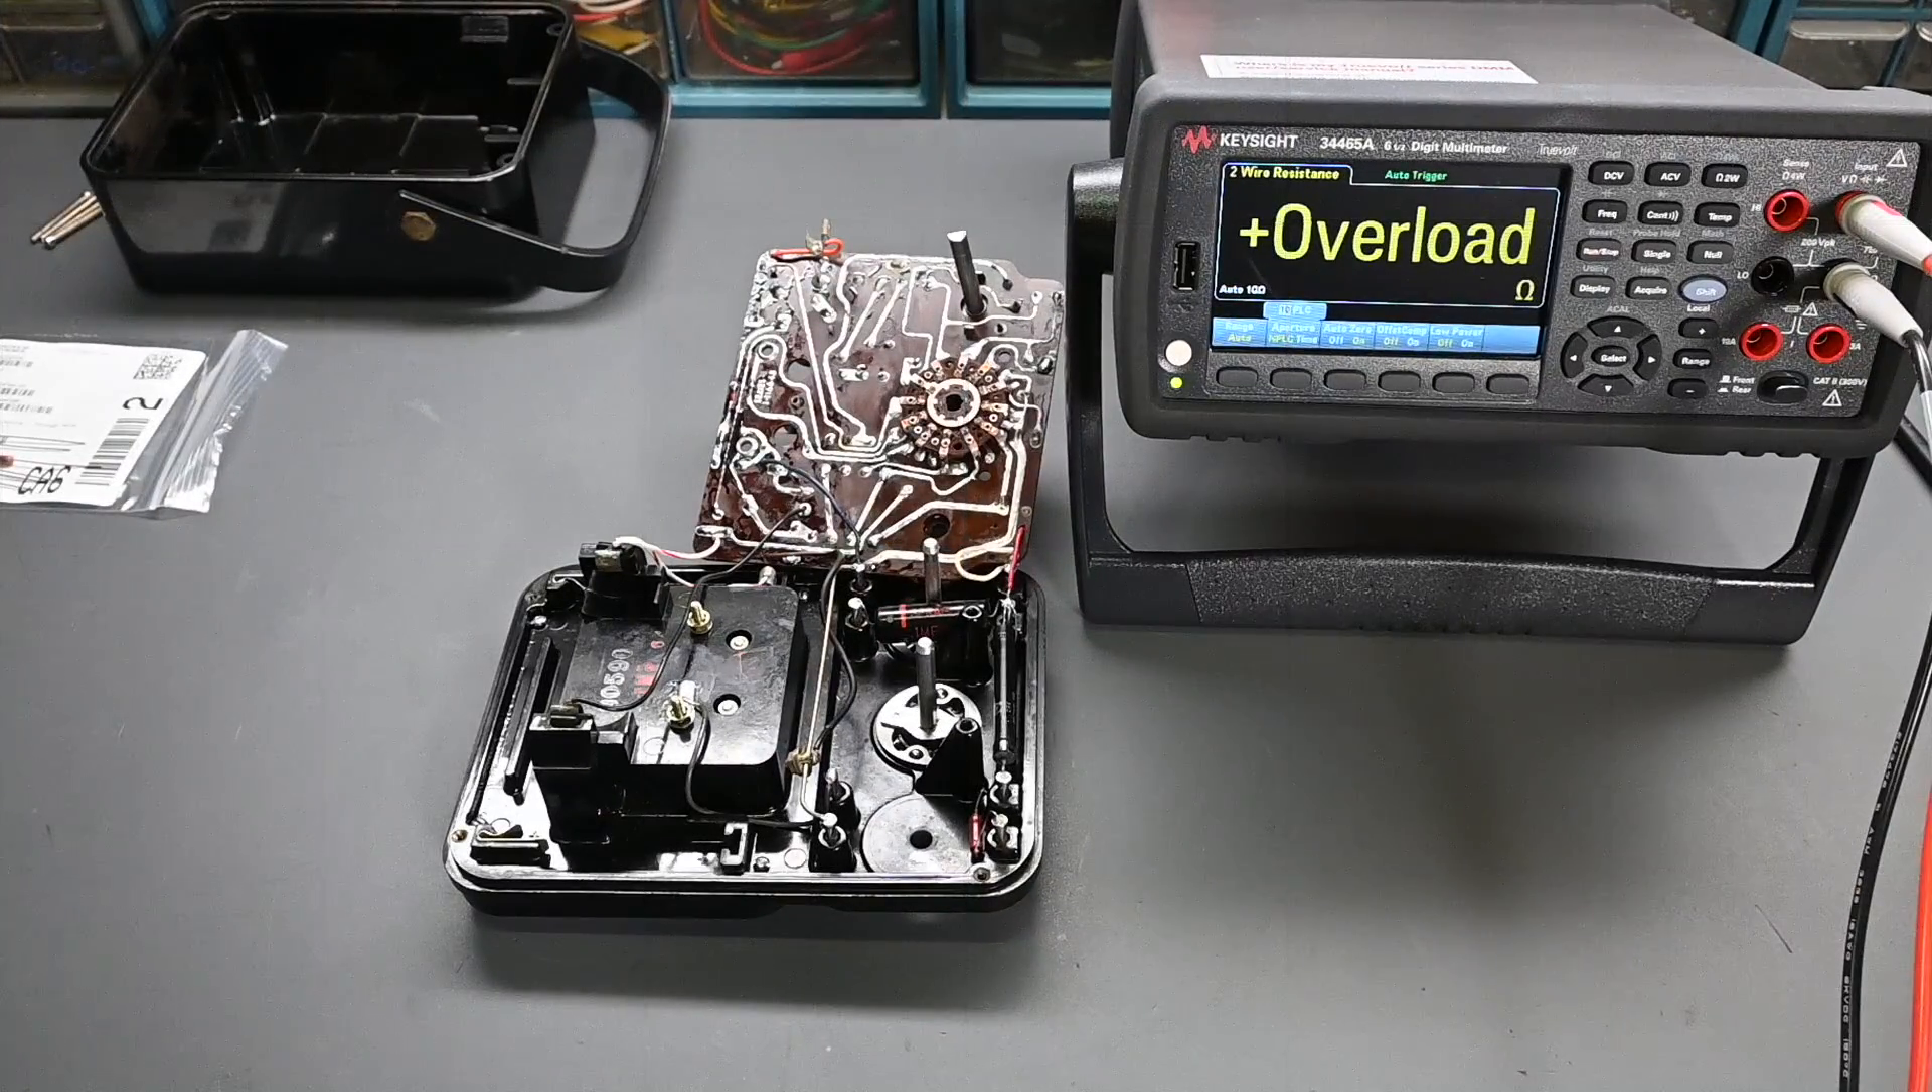Alright, I have the circuit board removed, so I have access to the back of the board.